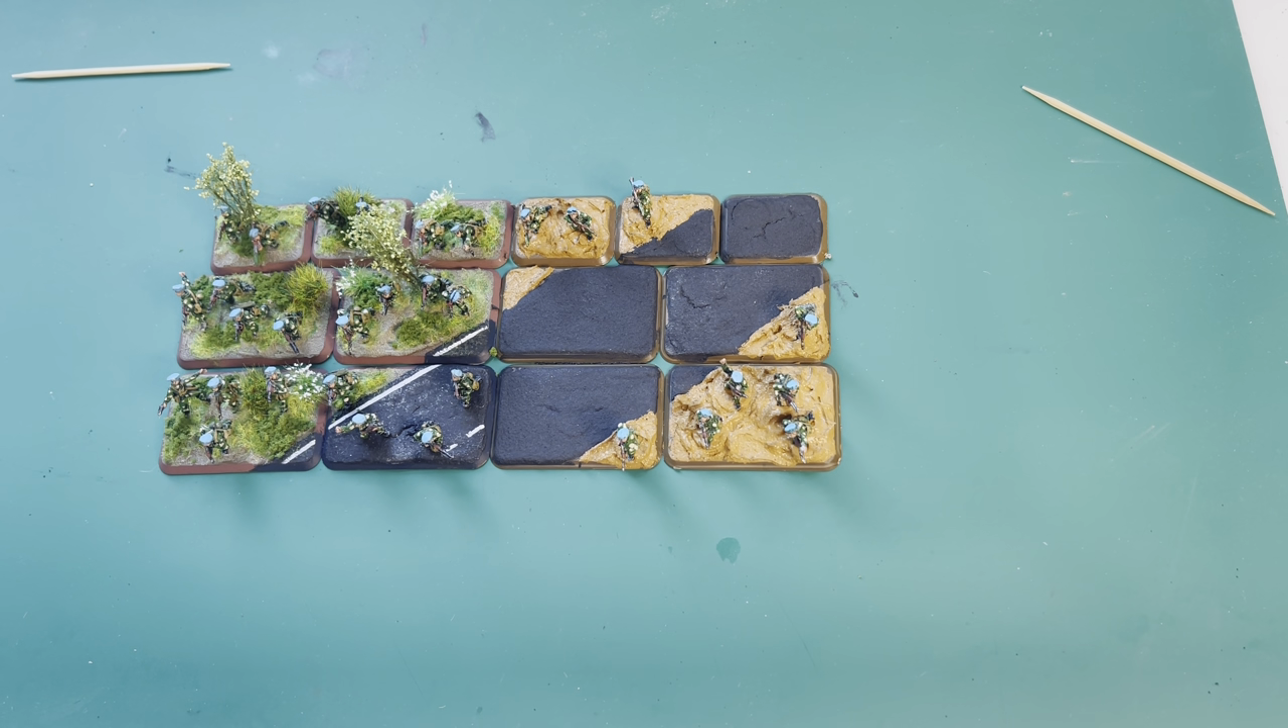As you can see we've still got quite a few figures to go on.